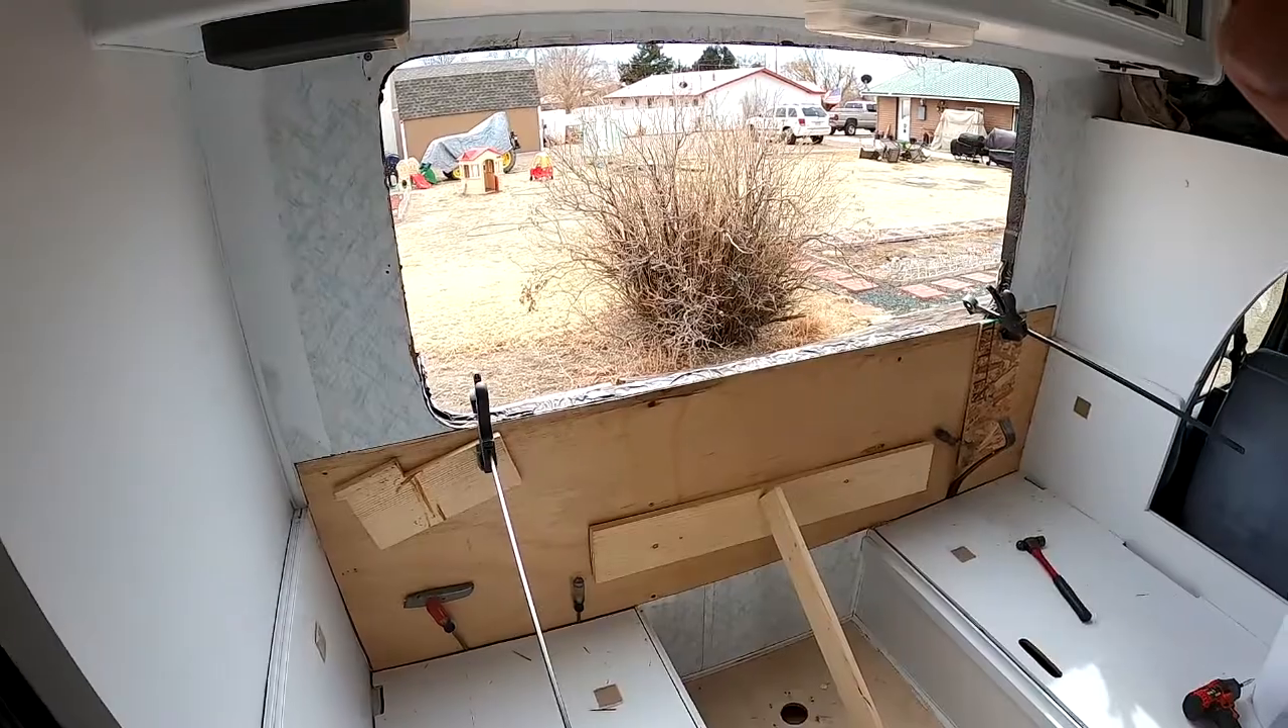I need to put that damn window back in.